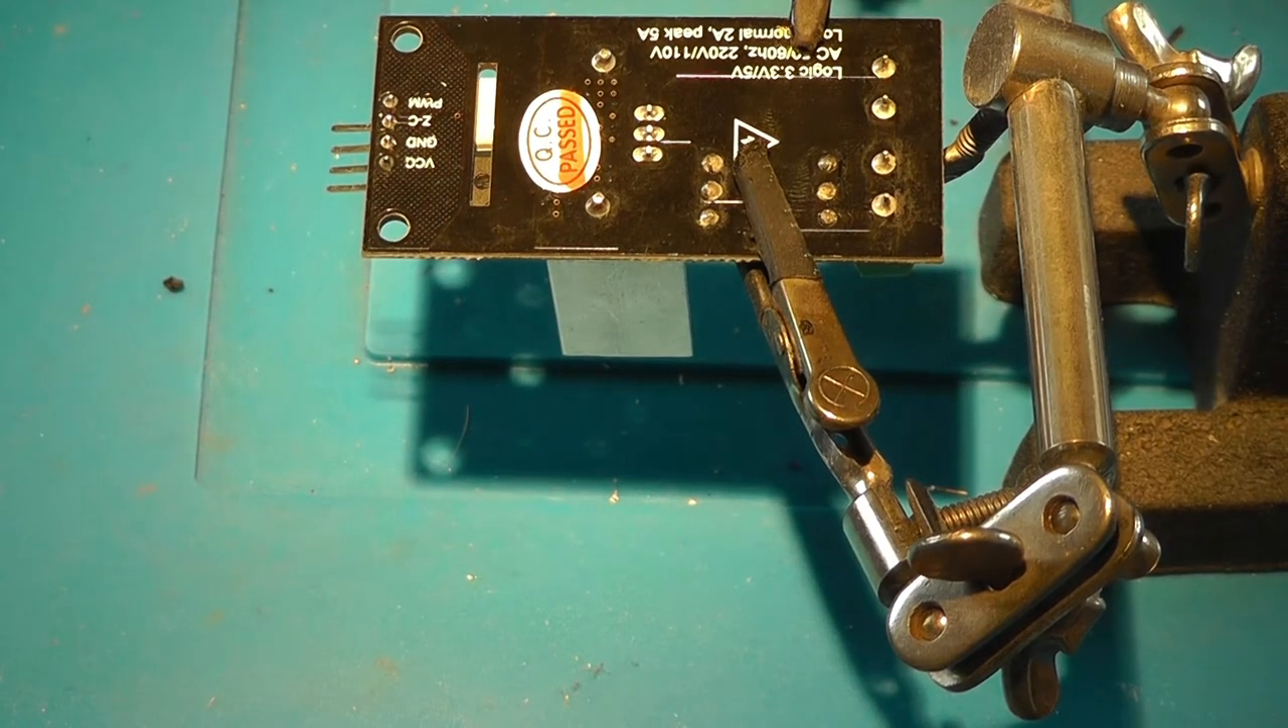I noticed that the pins of the AC Dimmer were horizontal and they needed to be vertical.